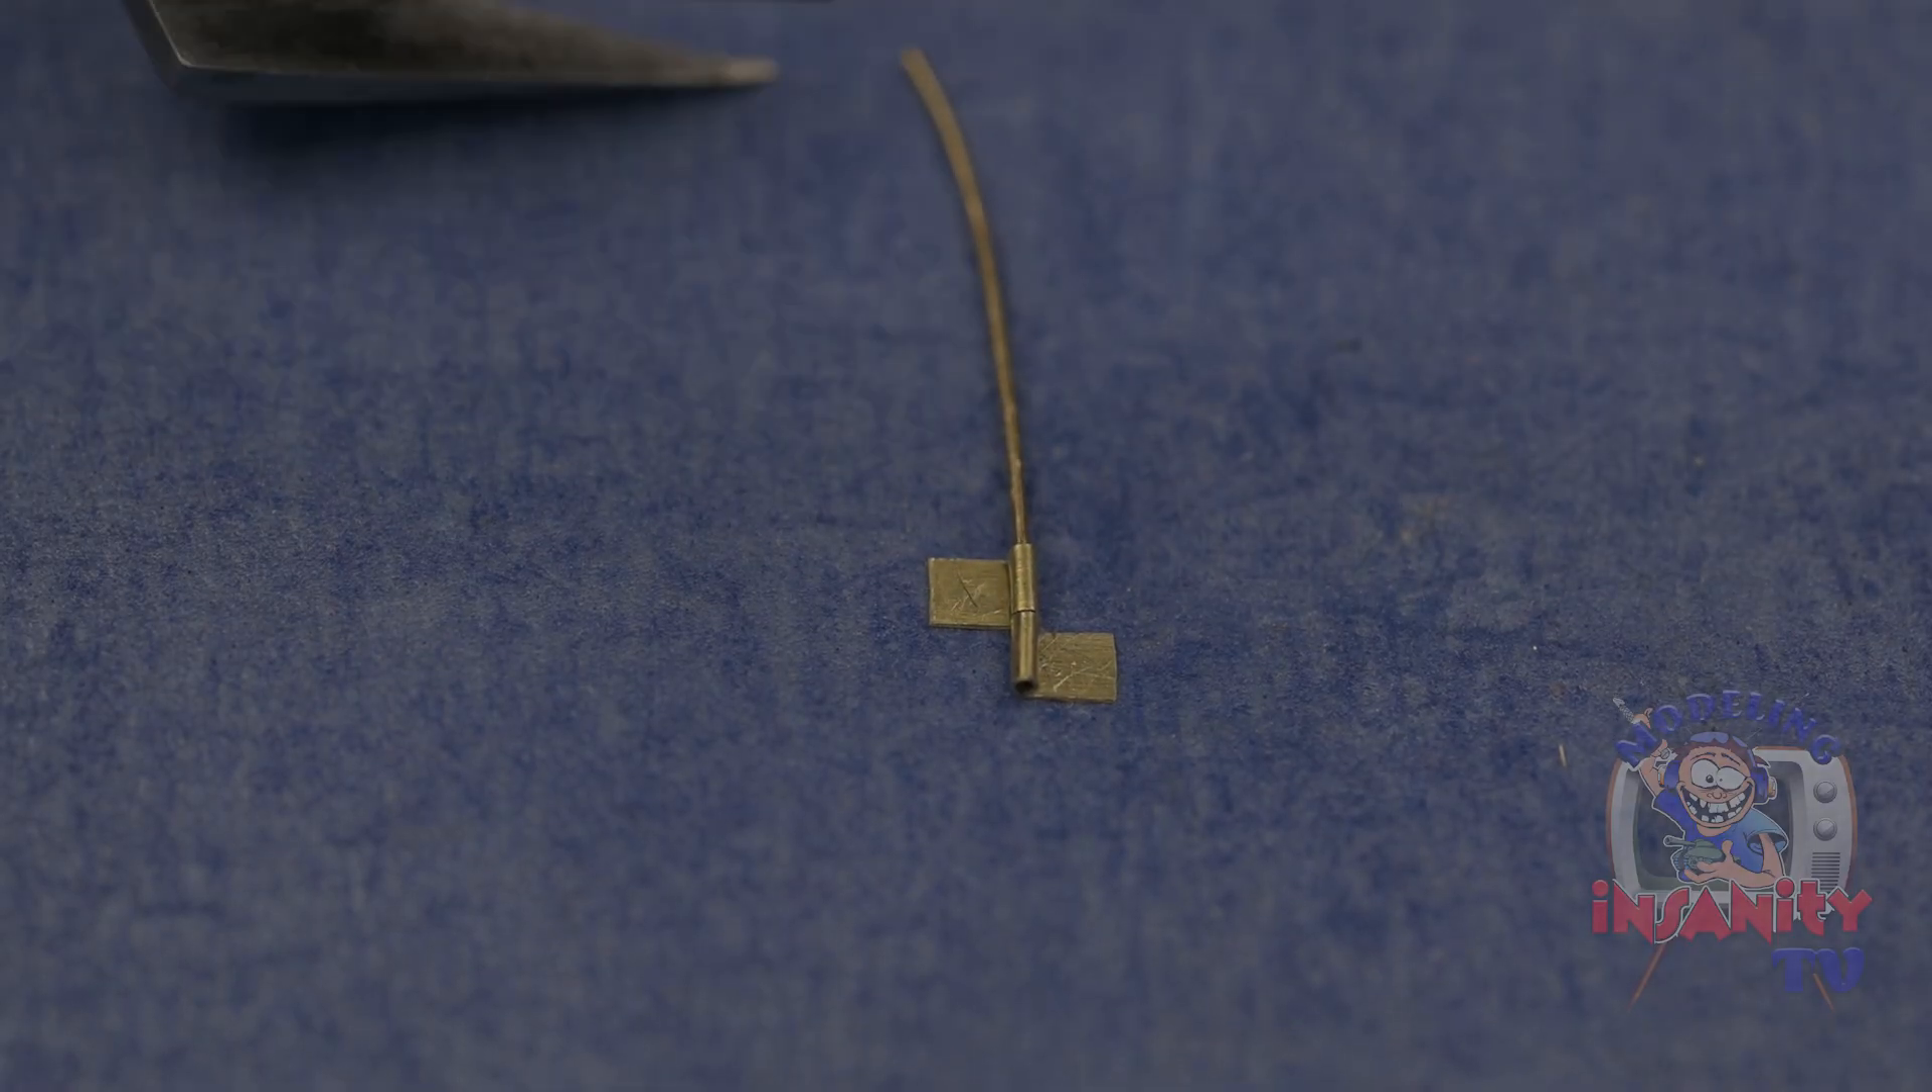With both hinges now made i add the wire and test it out.